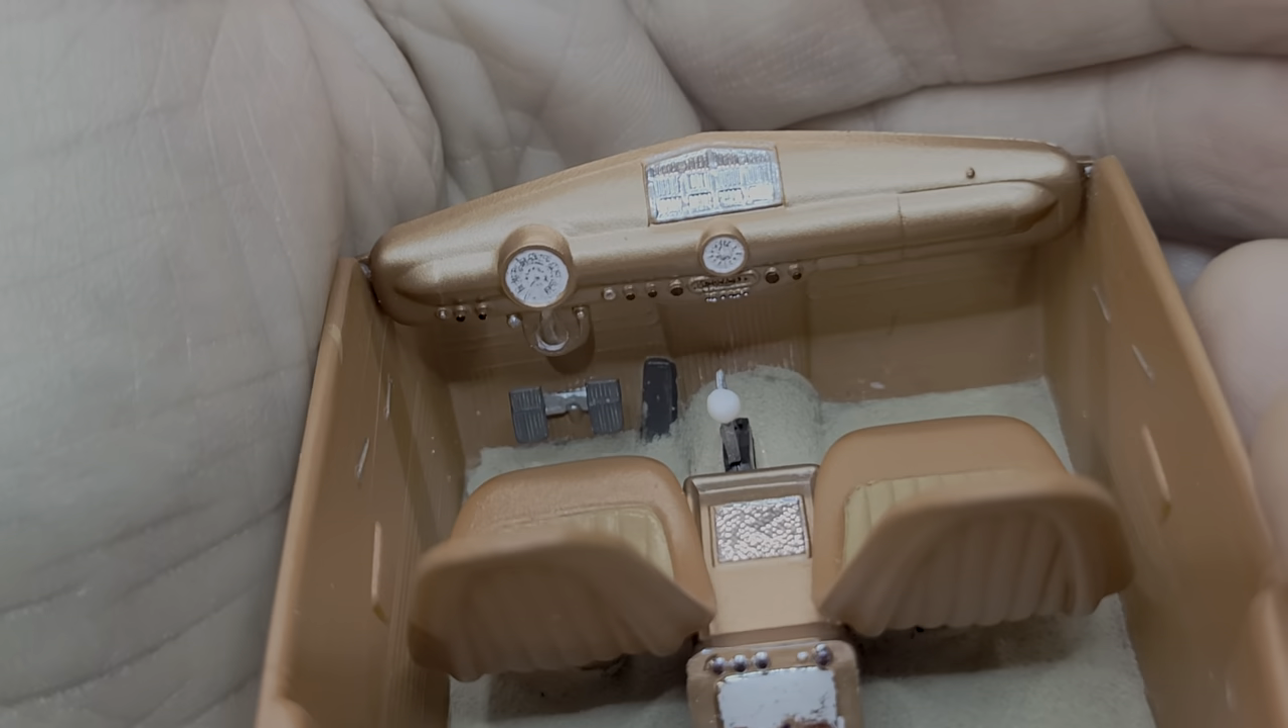Pedals are all in there that's all done and the only thing left I got the steering column.